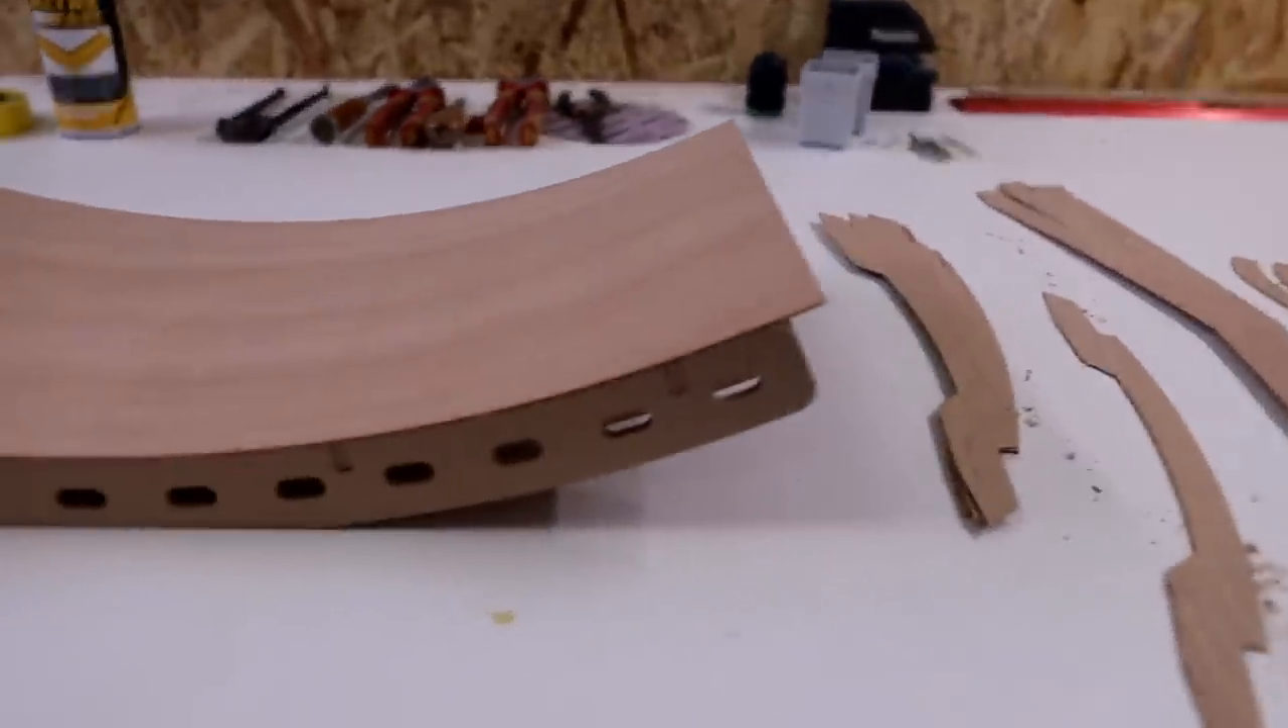There is our skin glued on to the framework.